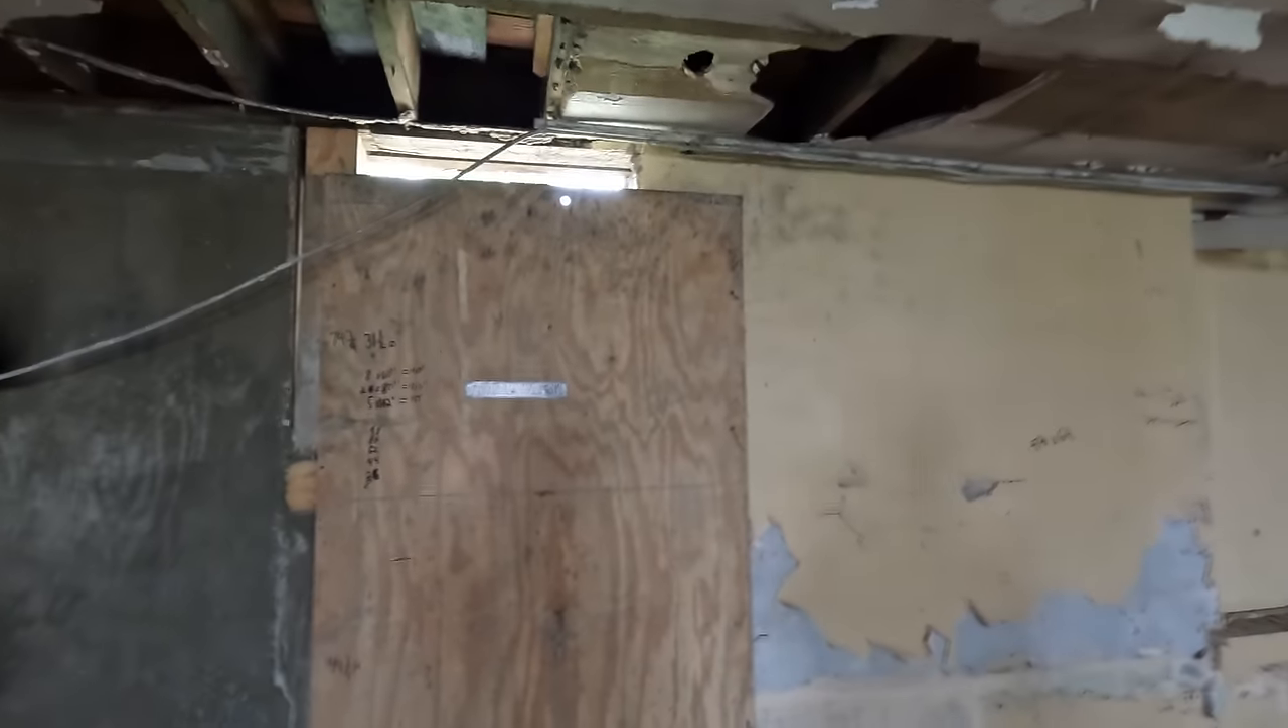There's another window that this plywood is covering up you can see there's a little bit opening at the top there.